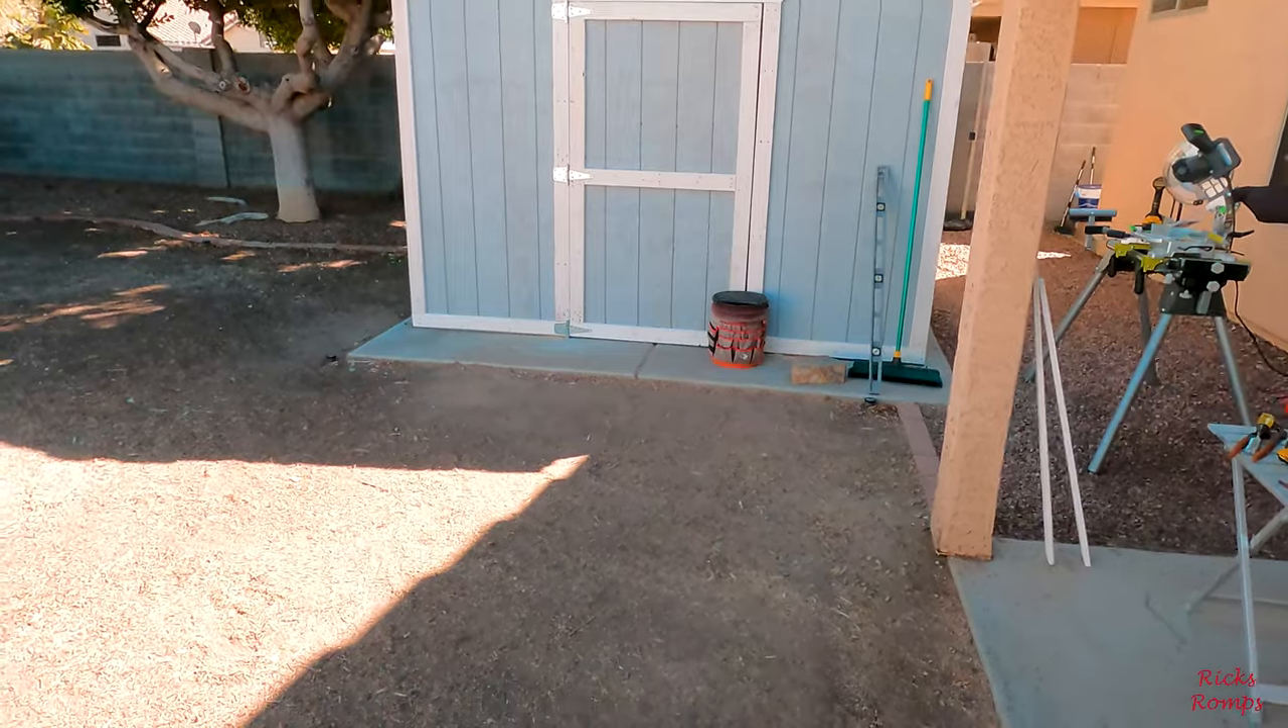Finally got the door finished except for patching all the holes.